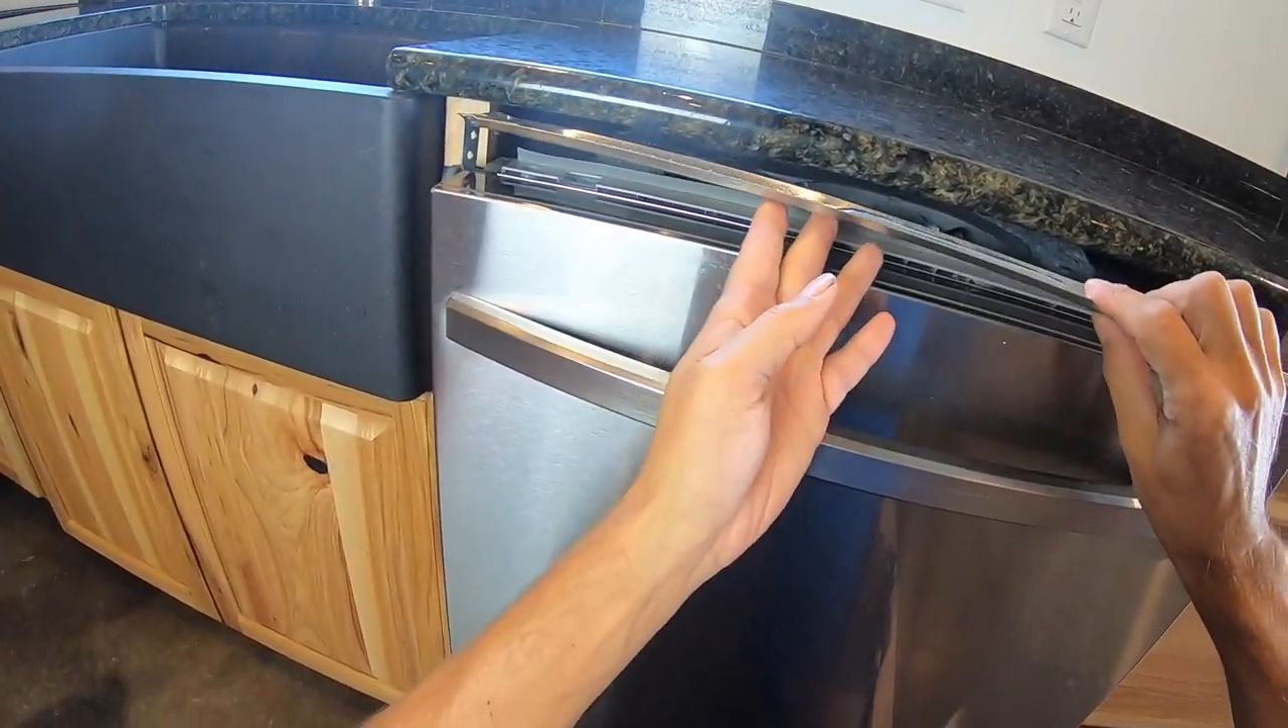So now that I've pushed my dishwasher in before I hook everything up I've noticed that I've got this big gap right here between my granite and my dishwasher.